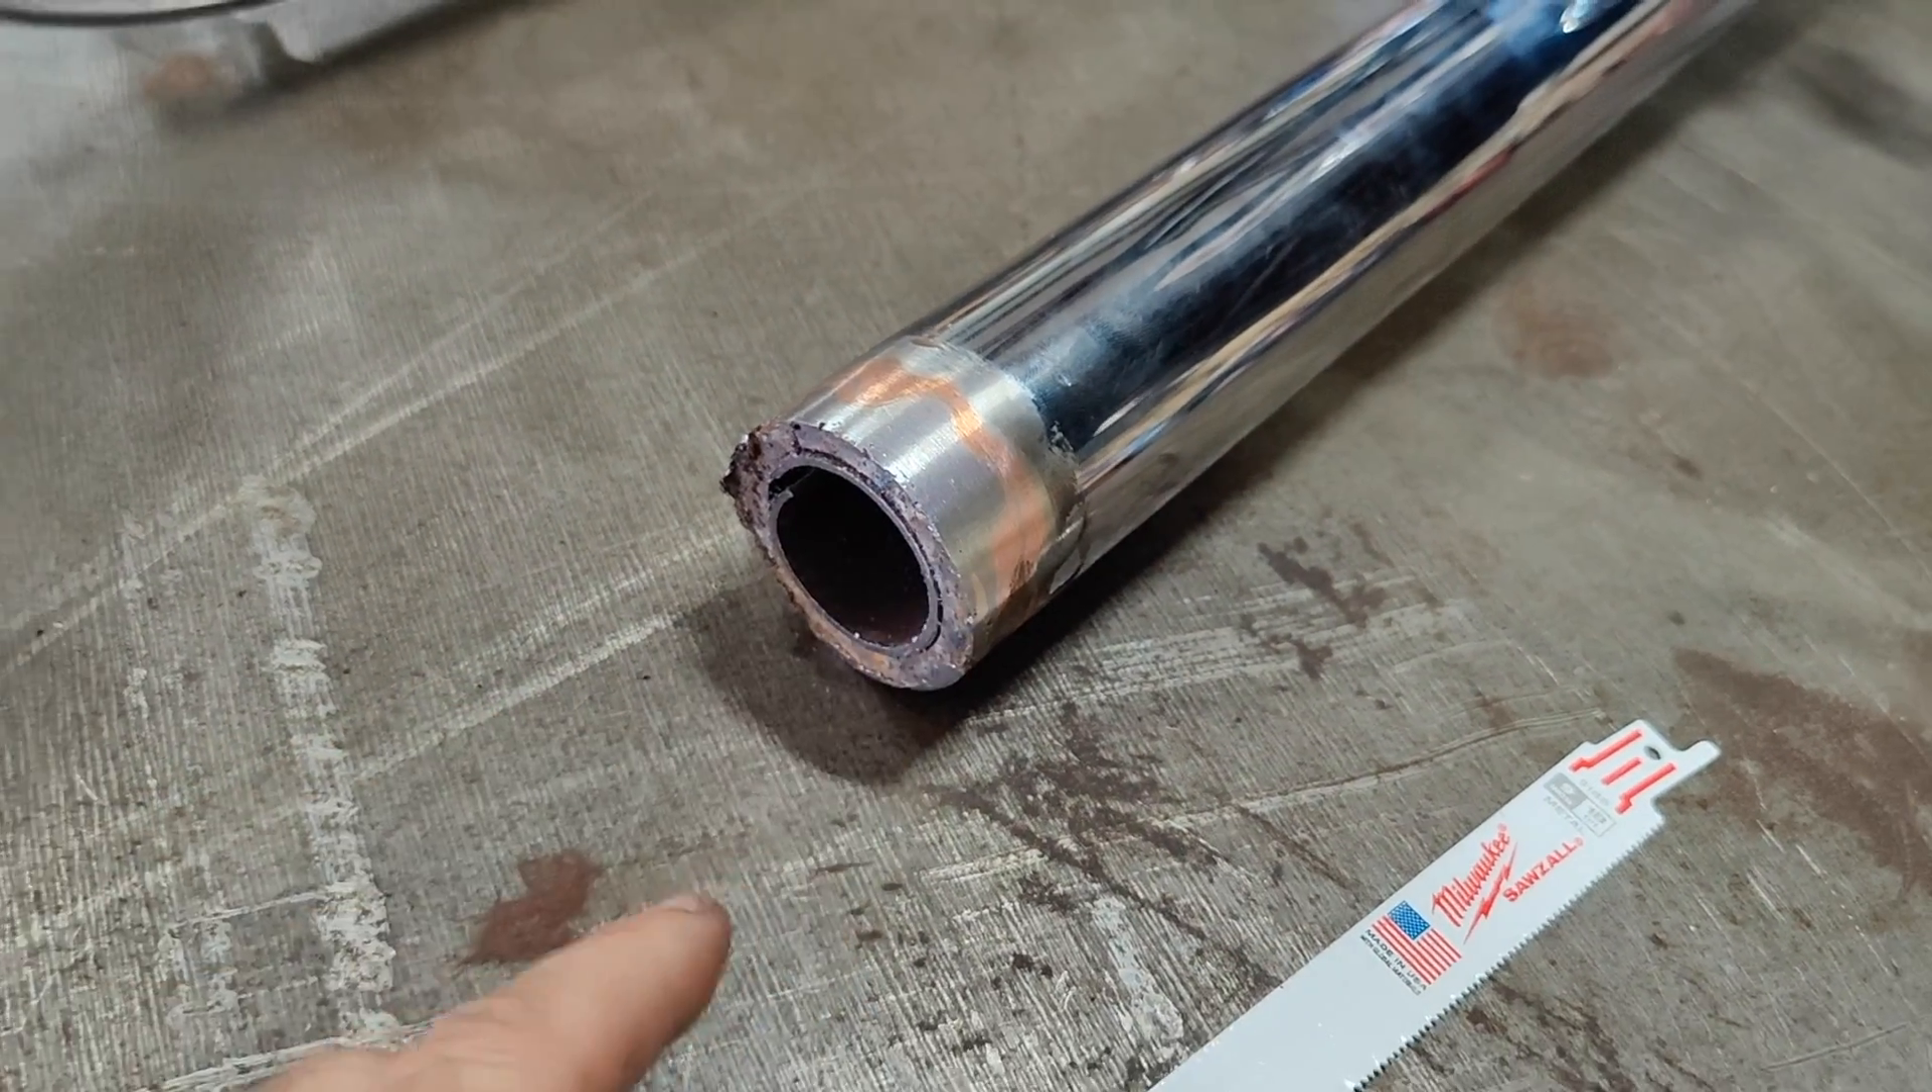So now I'm up to the point where I've cut this axle in half. I need to get the old sleeve out.